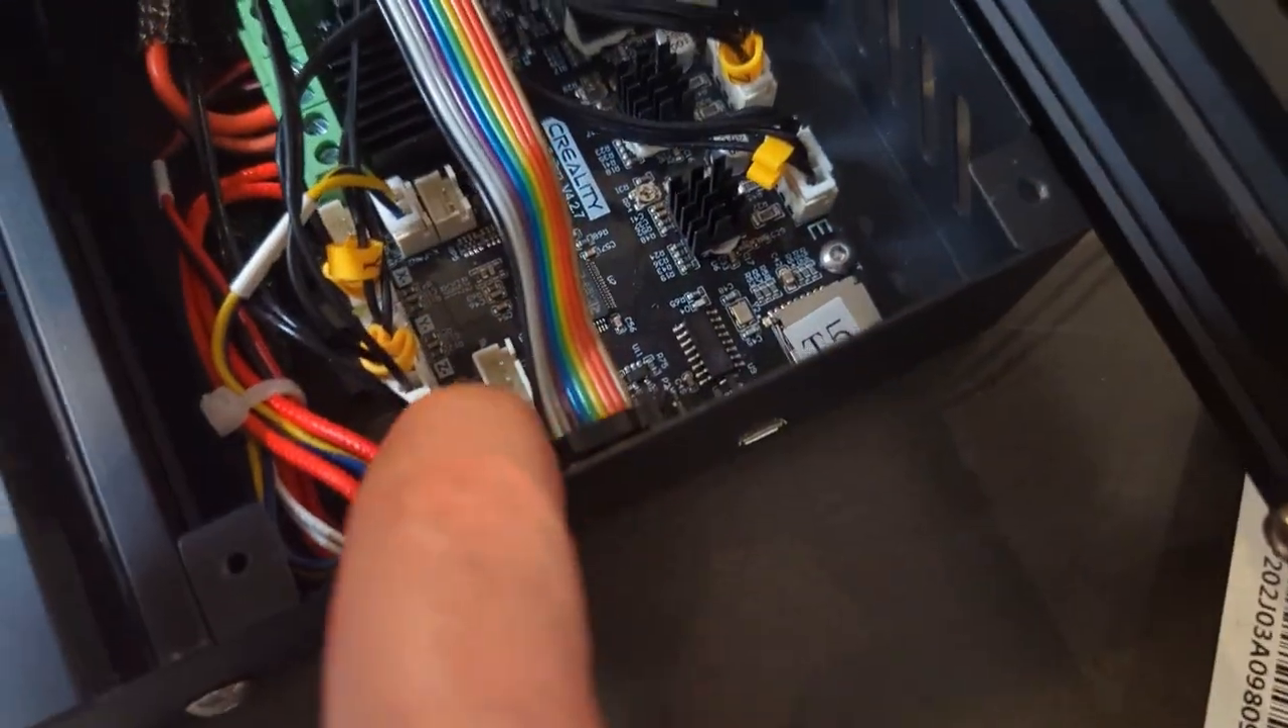Okay now i have access to the motherboard.